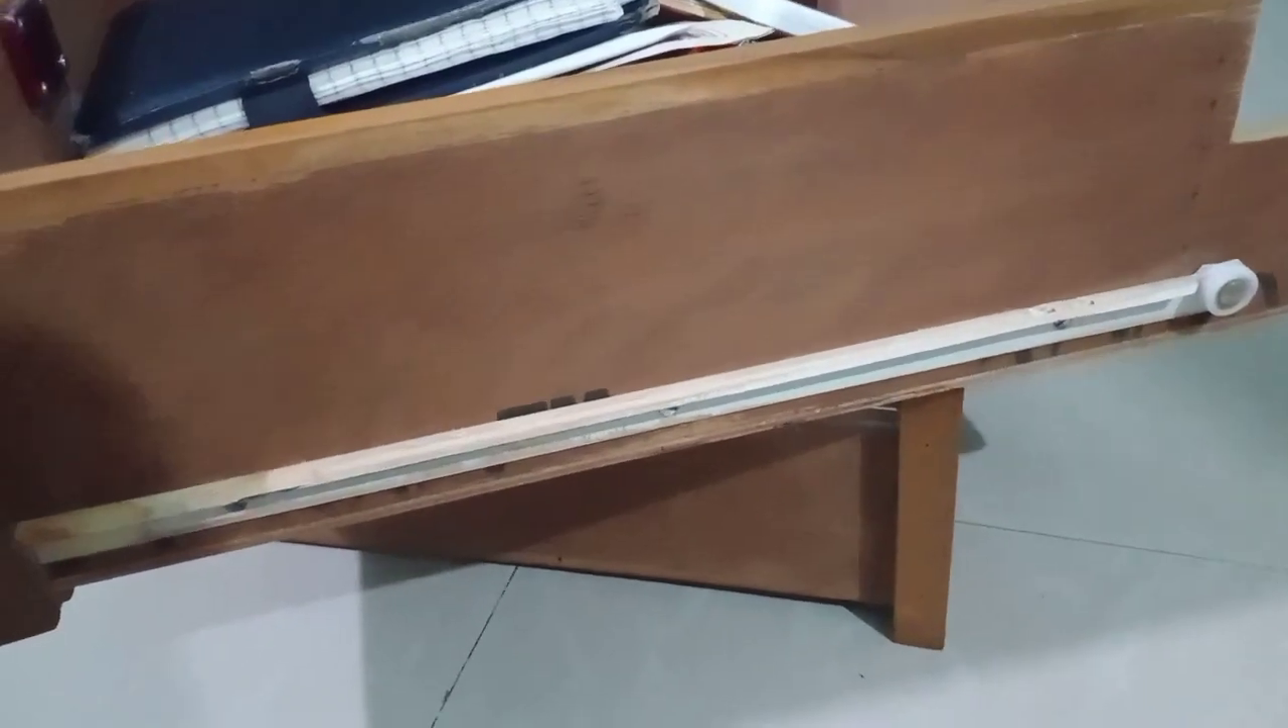तो reused slider हम लोग लगा दिया है।